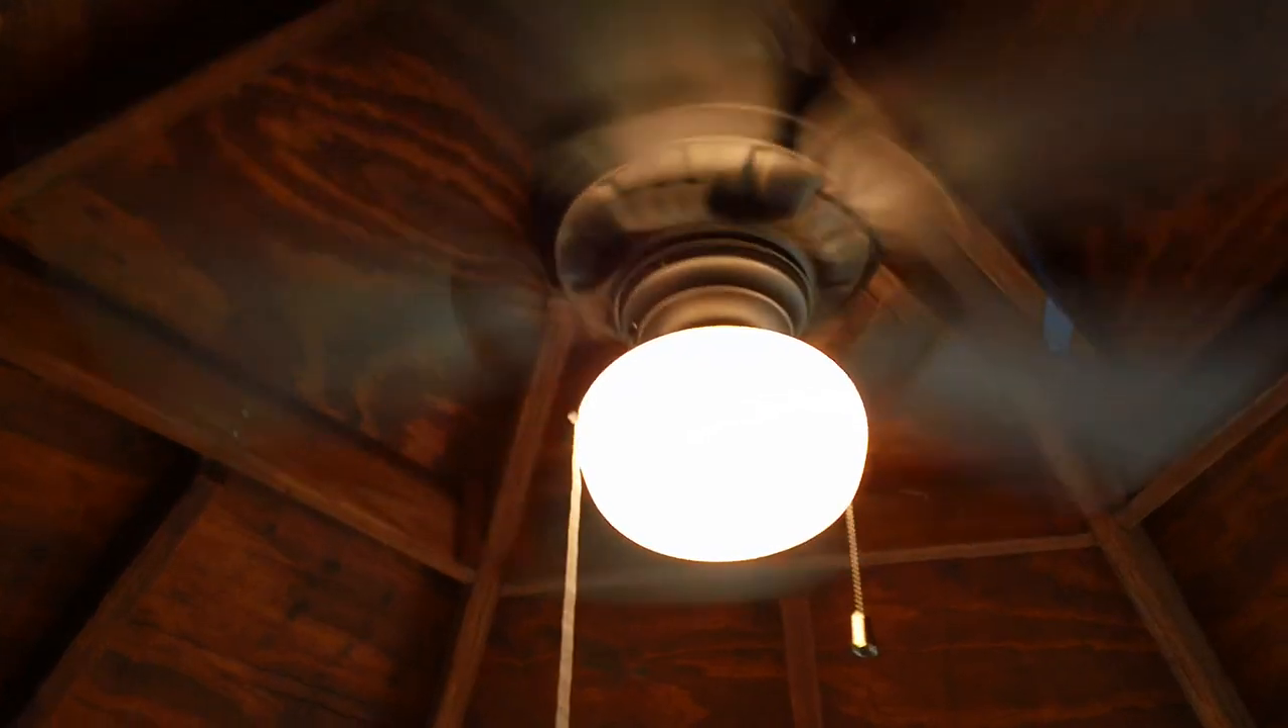There is our ceiling fan done.